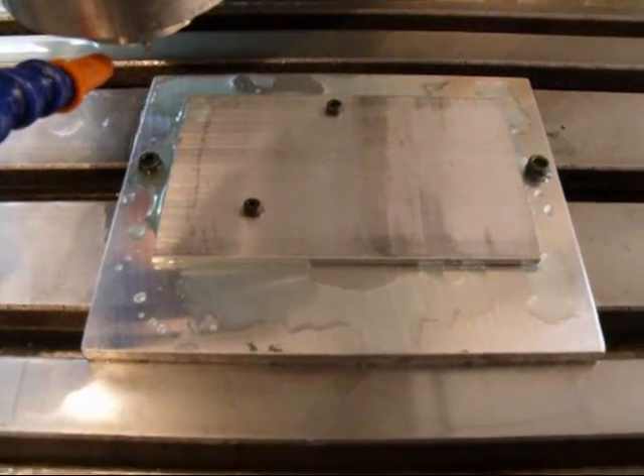So I got that piece of raw stock mounted up into the CNC machine.